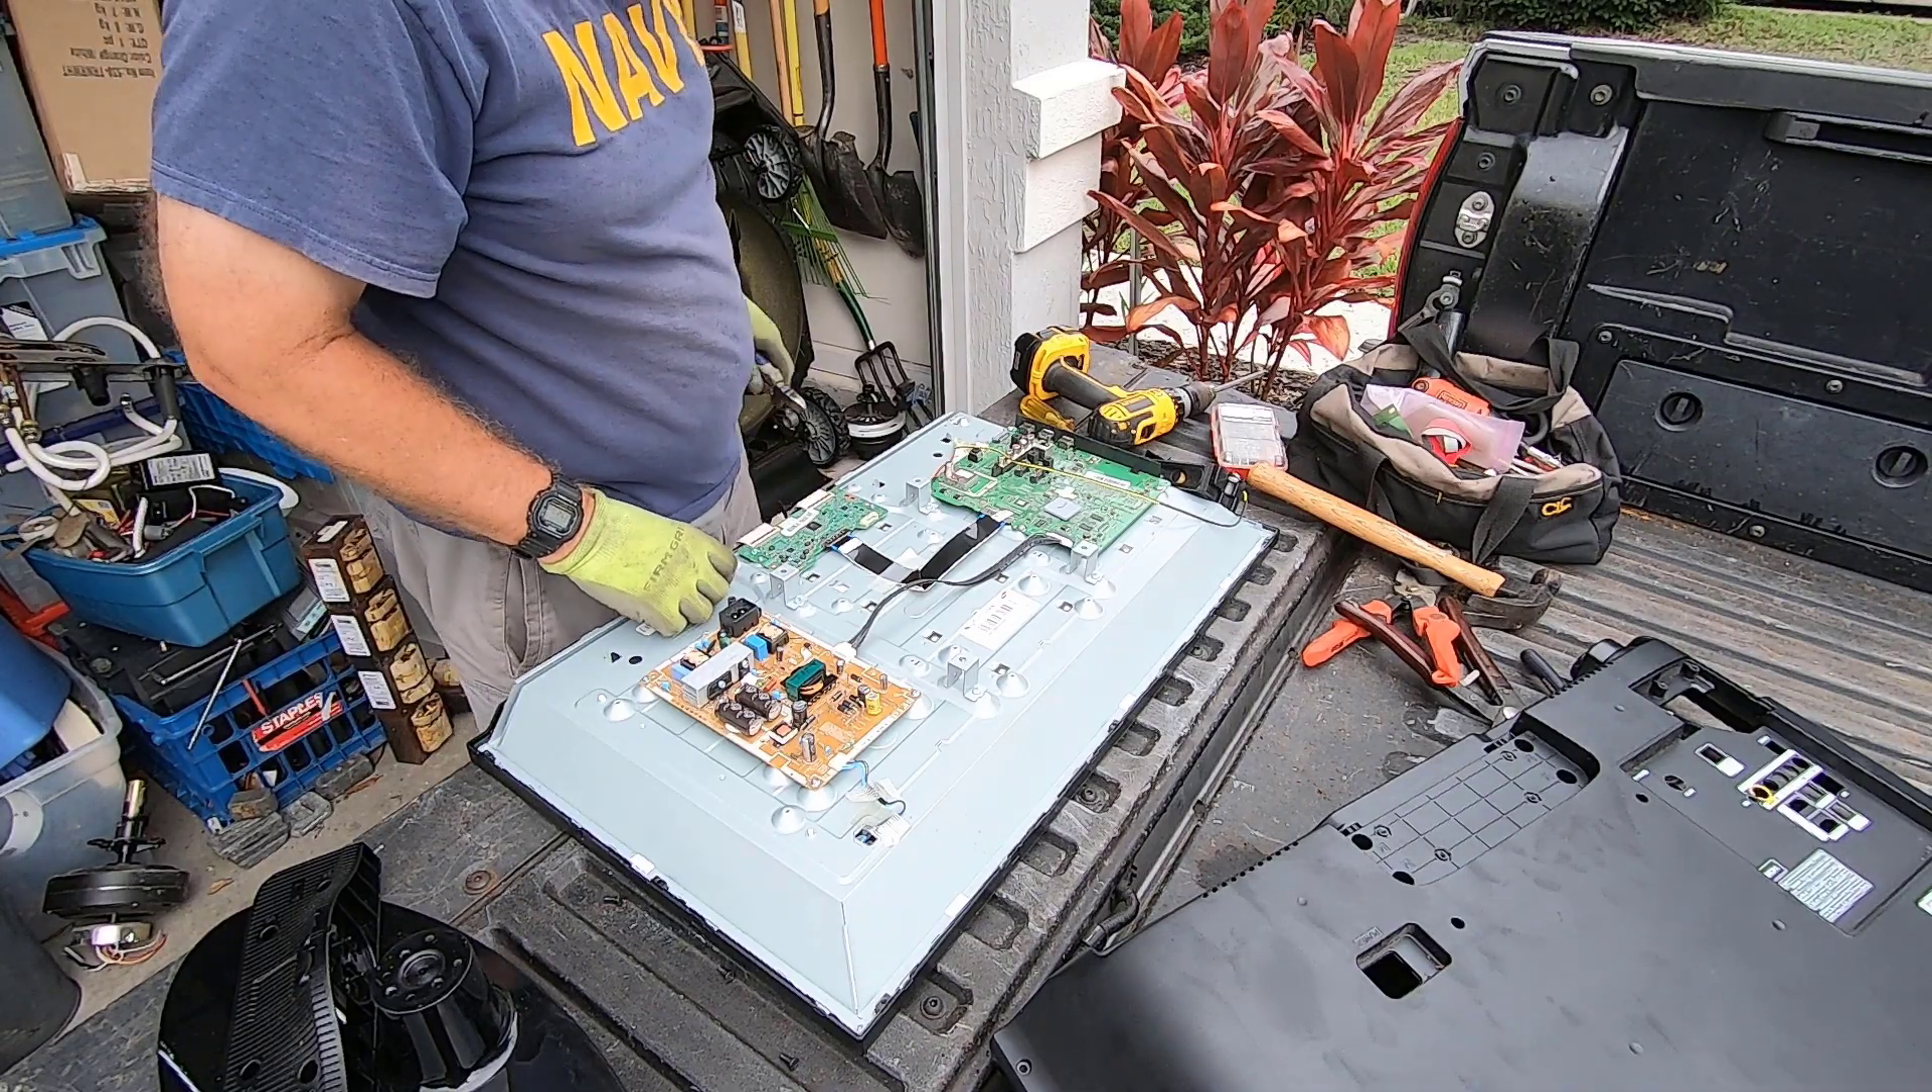I've taken off the back cover and the stand, of course, as you can see, and we're looking at the typical arrangement of power board and t-cons controller boards and stuff on this TV.